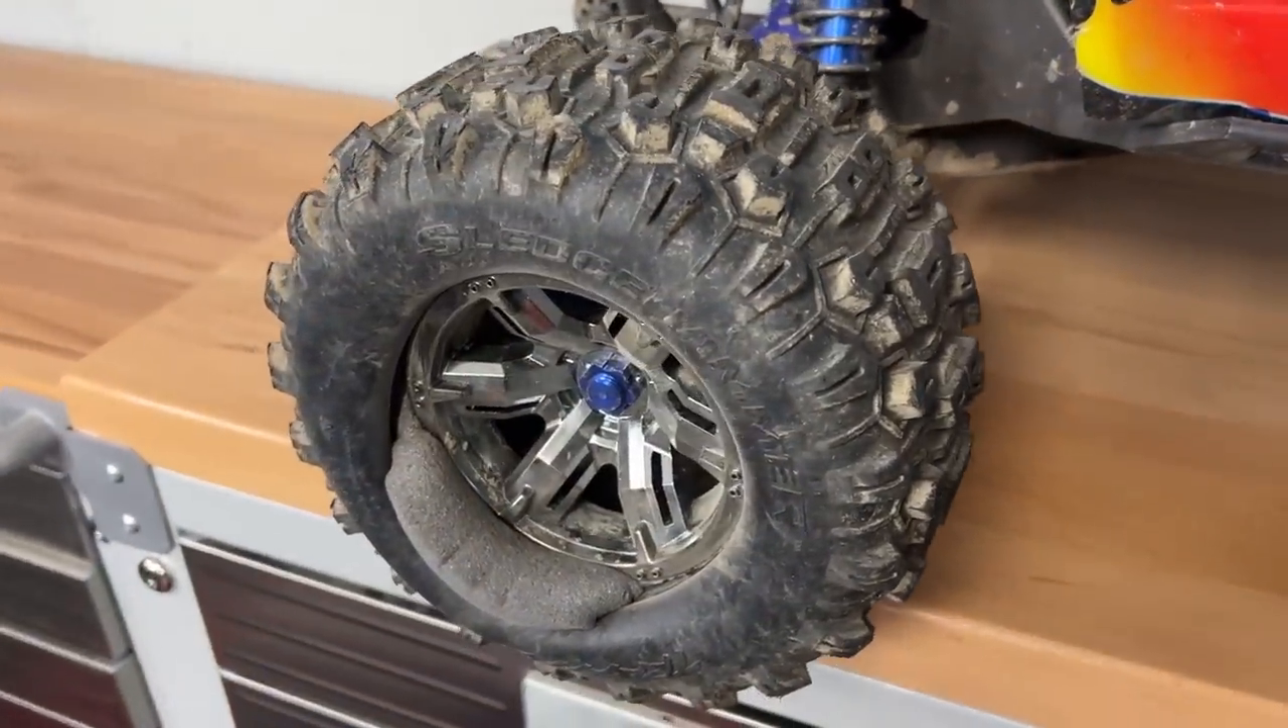Check that out. Foam is still sticking out of the side of the thing.